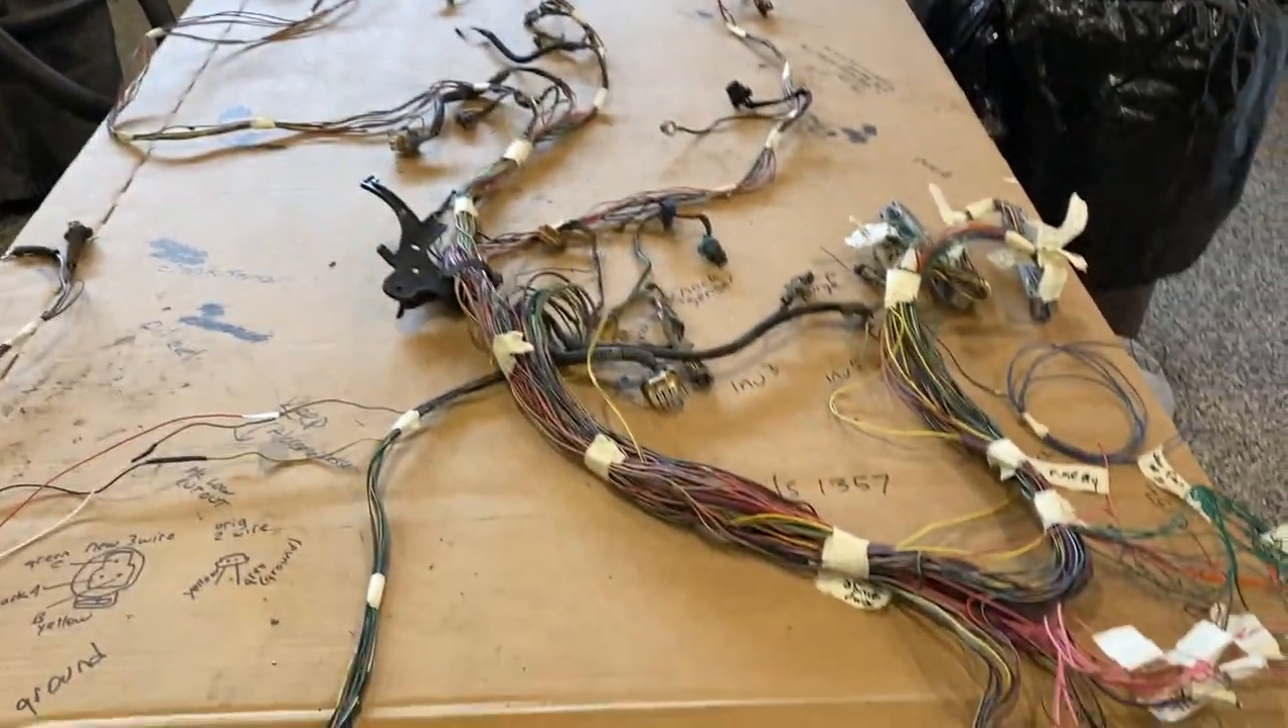Okay, we've thinned out the harness. We haven't covered it up yet. We still have a few things to wrap up.